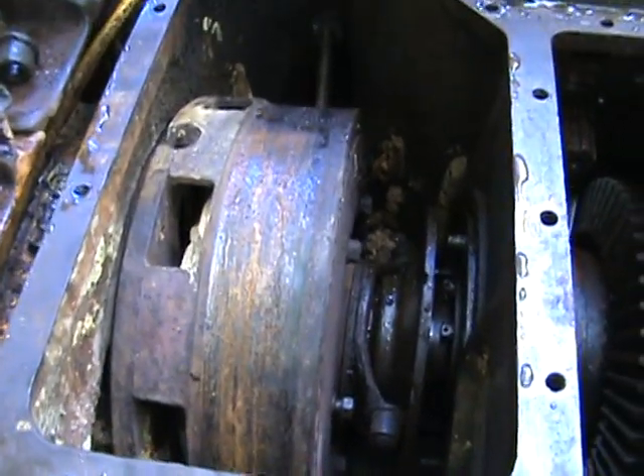I pulled the plate off the access panel and I've started working on getting the clutches off.